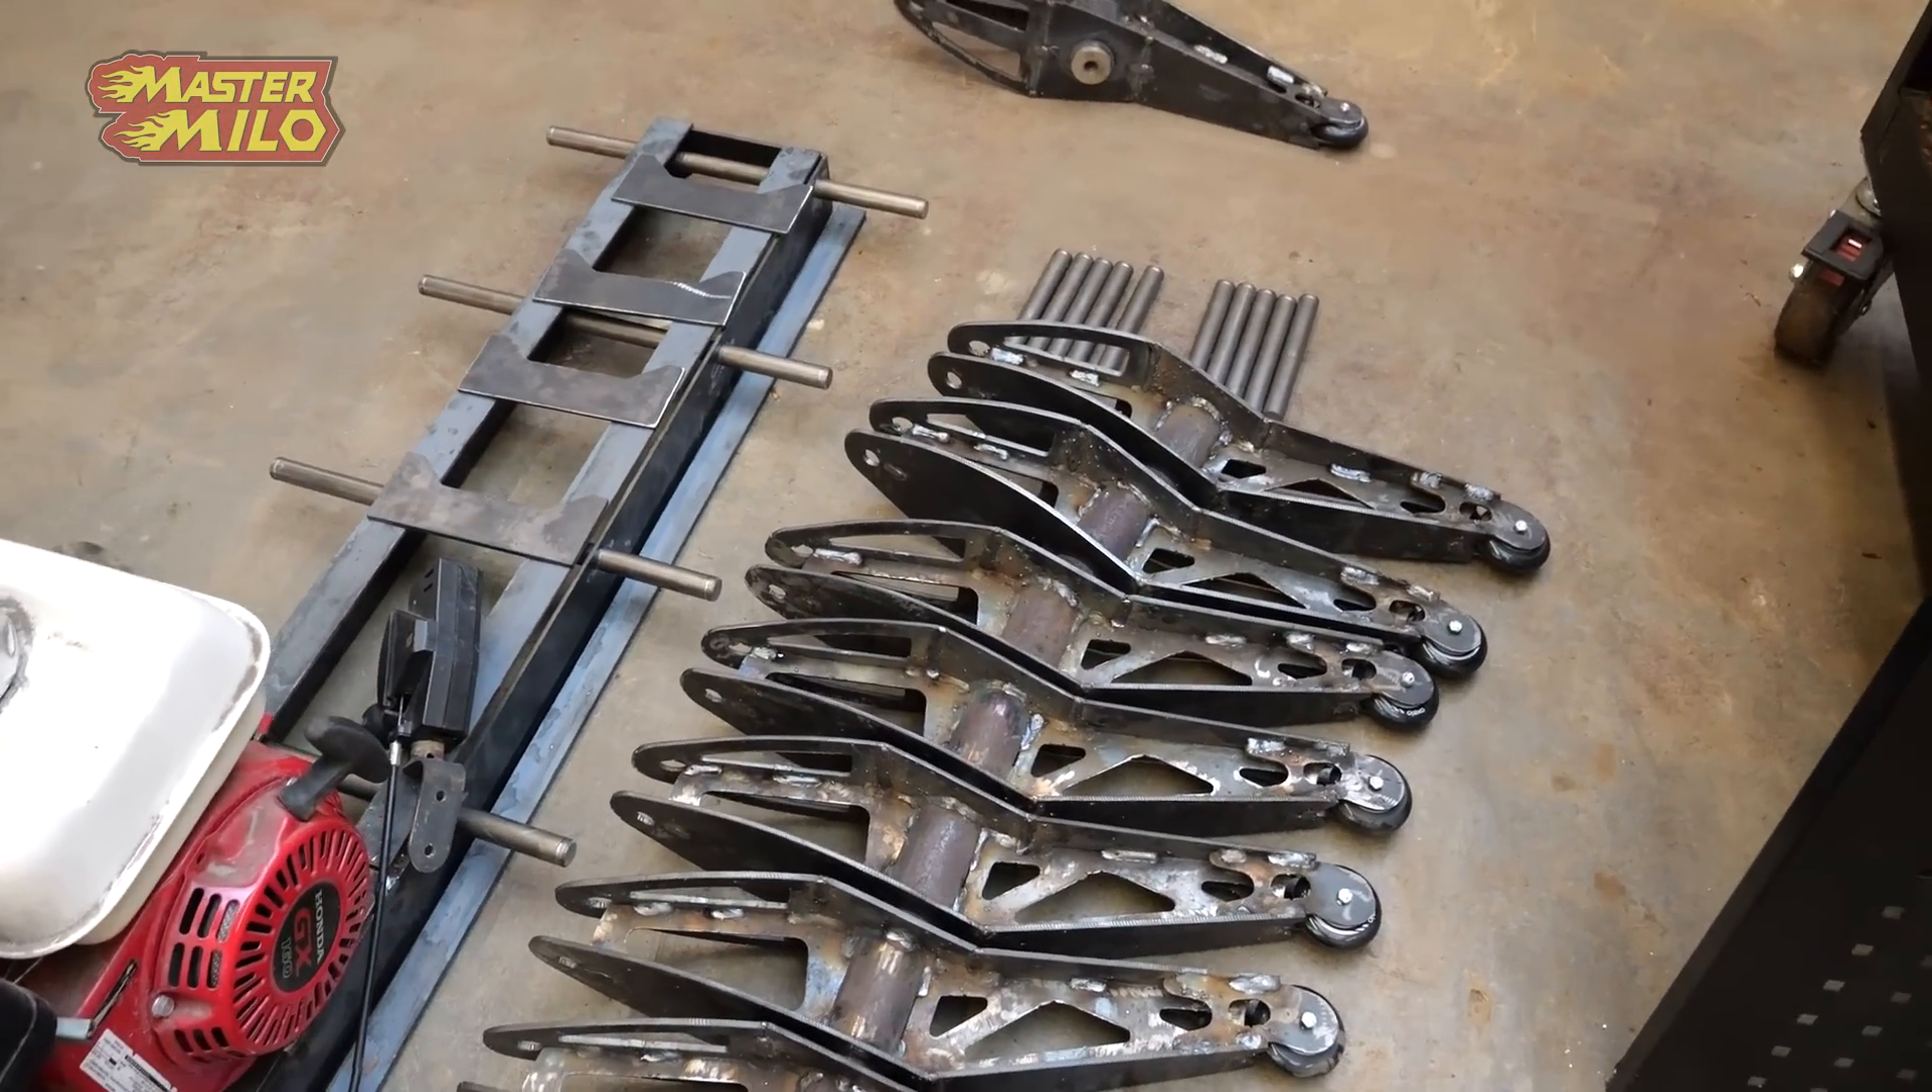Alle poten is klaar. Goed werk. Ik moet alleen die asjes er boven in doen.